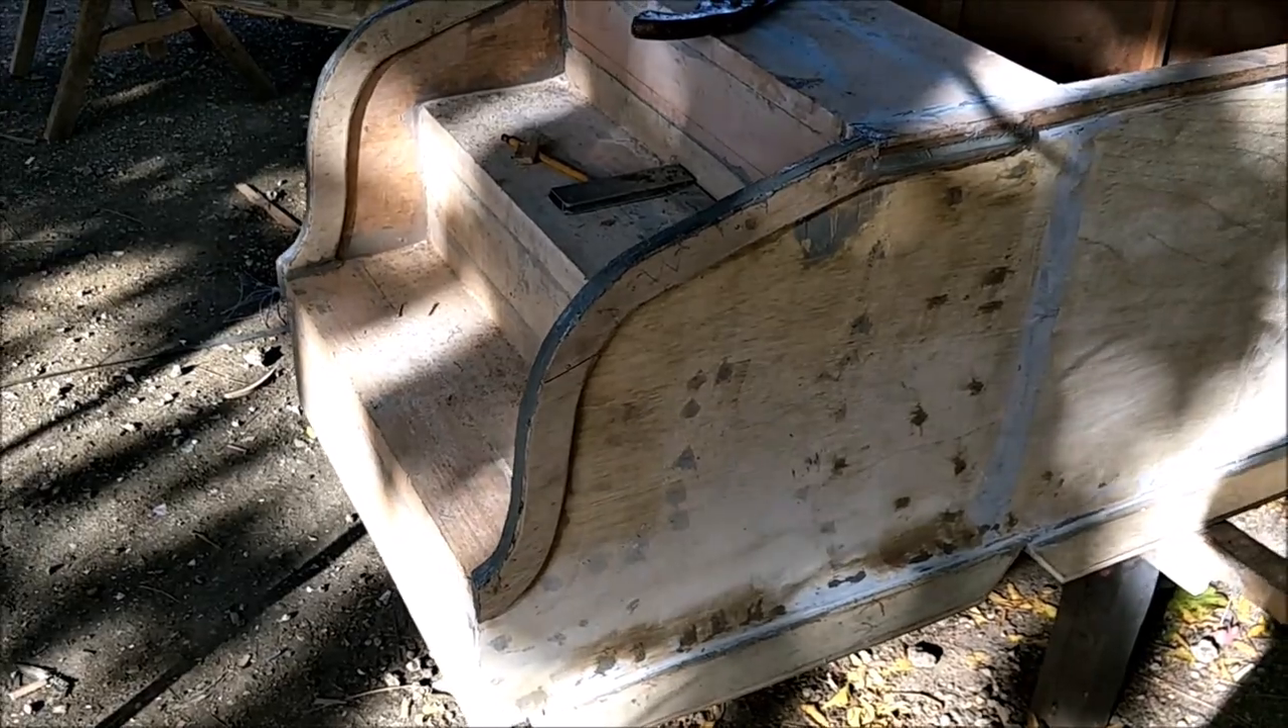So now we got the trim around the back steps here.